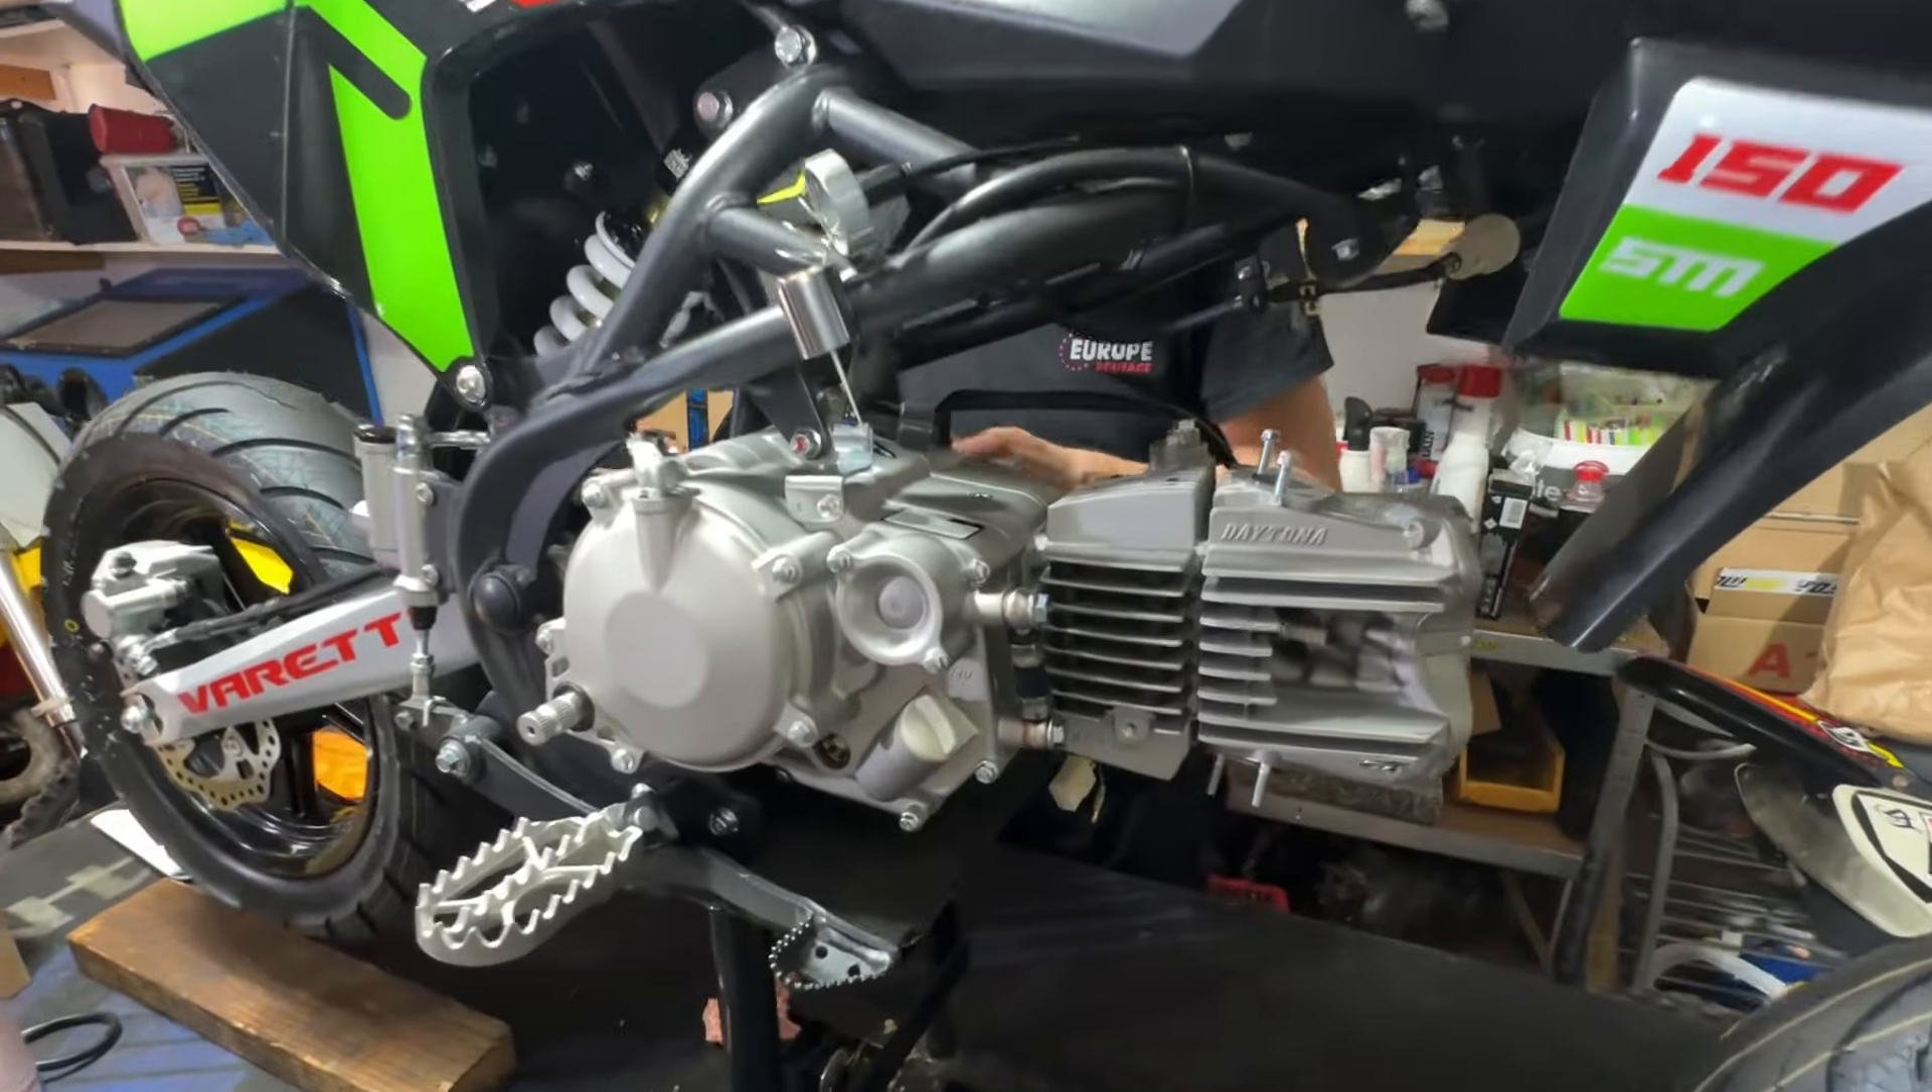Donc le moteur est dedans tu vois tout est vissé nickel.